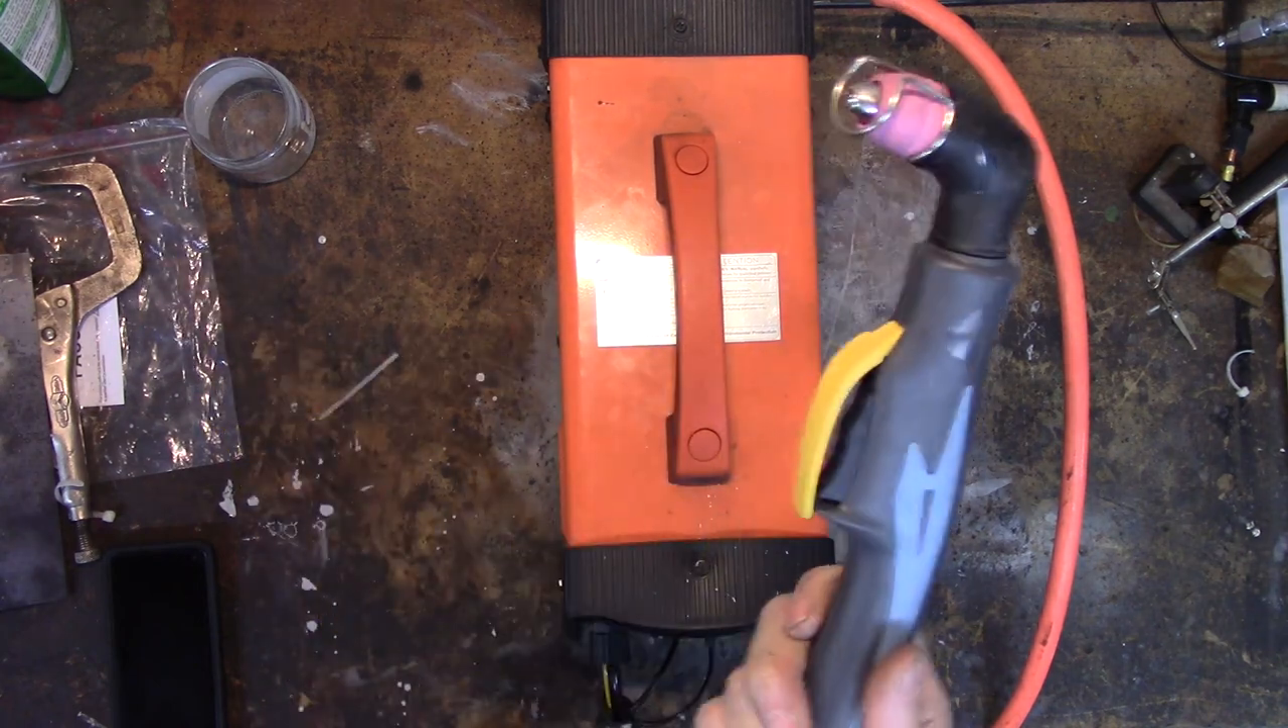I've got the torch assembled all here.